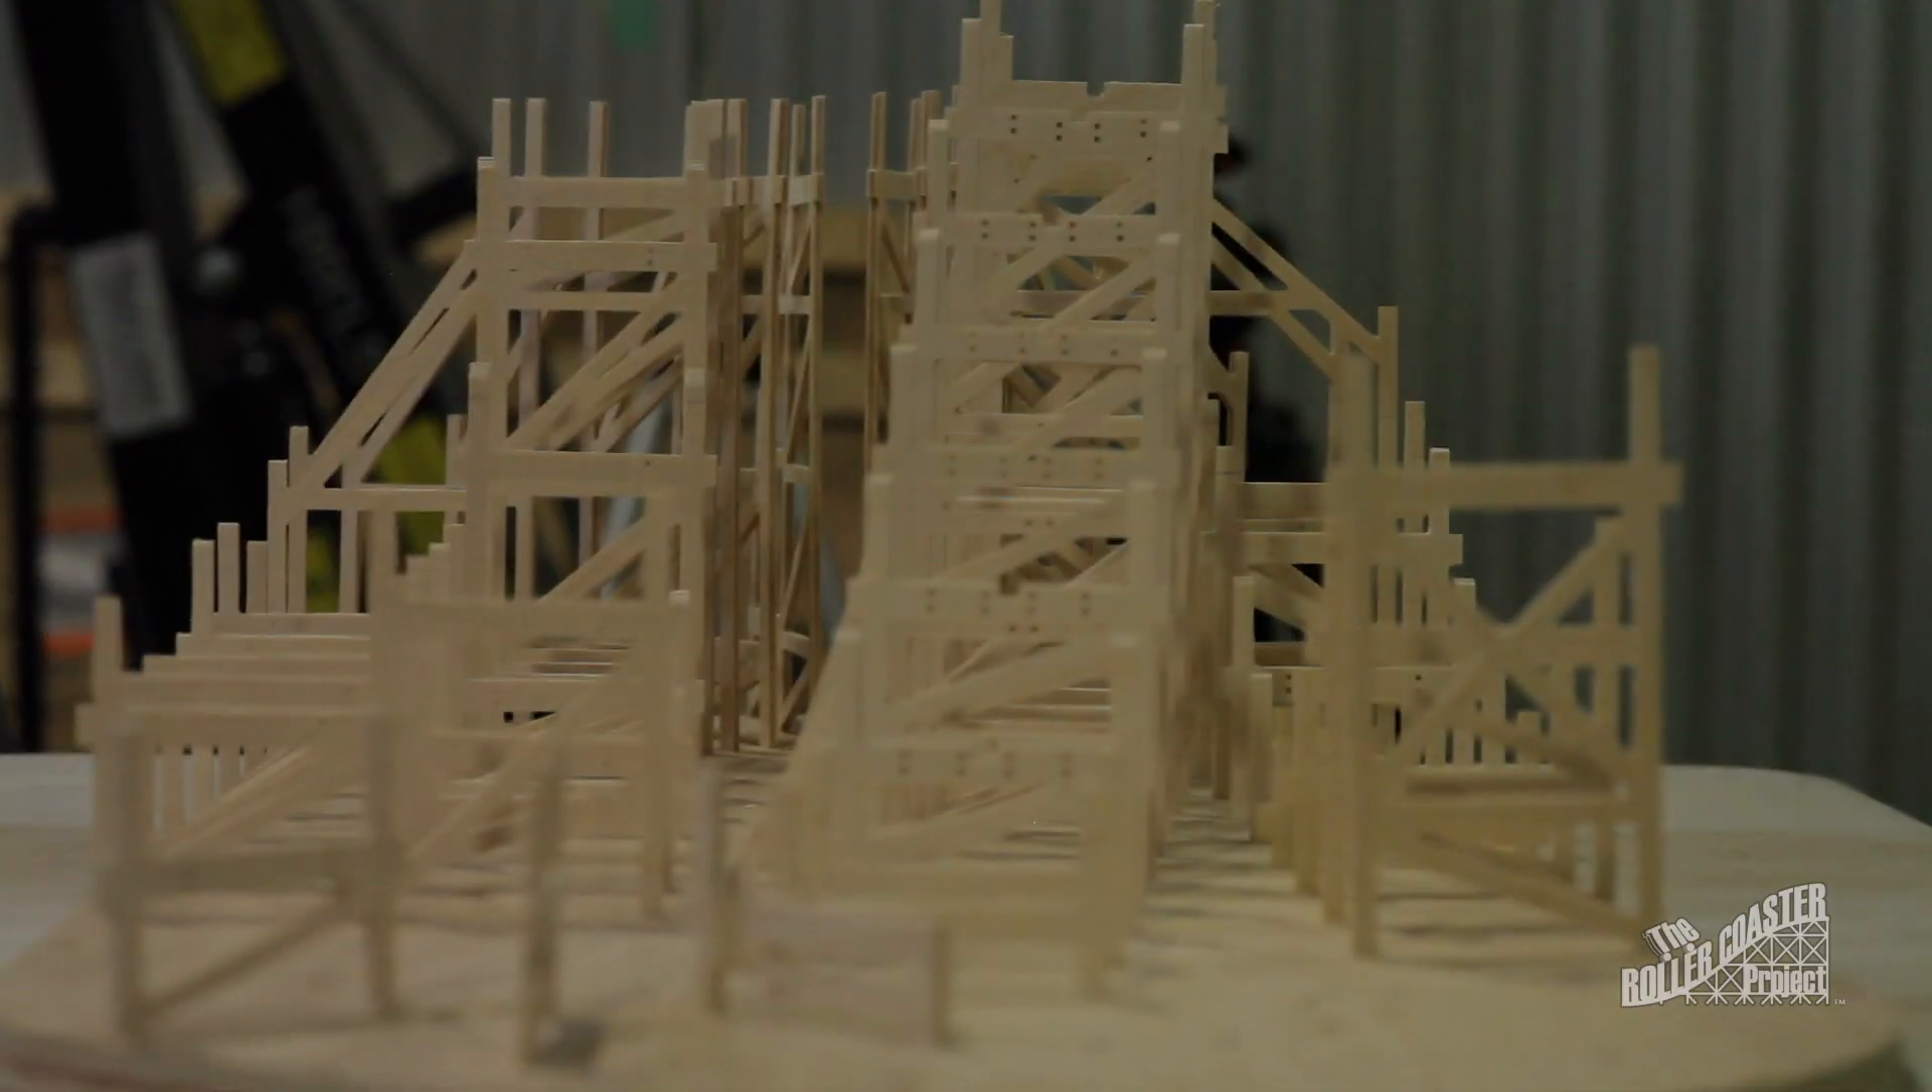Now that the ride structure is almost complete, I'll soon be adding the track pieces.